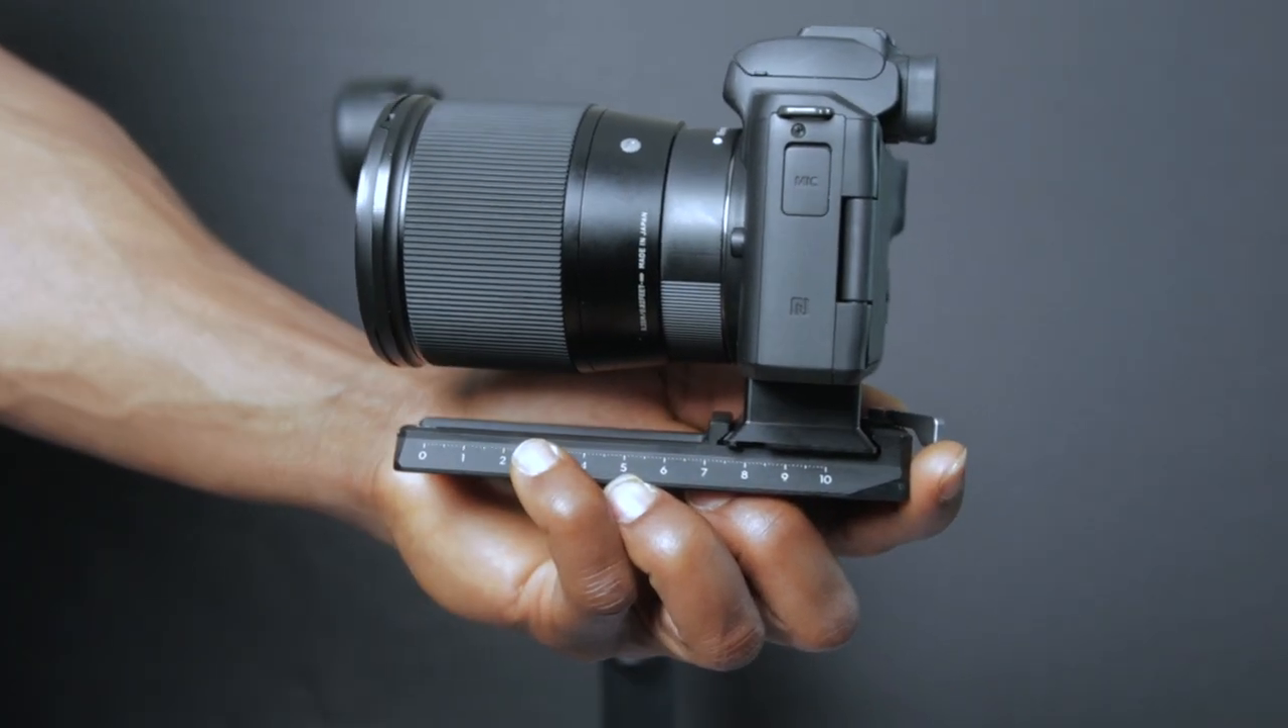We've got the camera attached to the camera riser and the quick release plate.